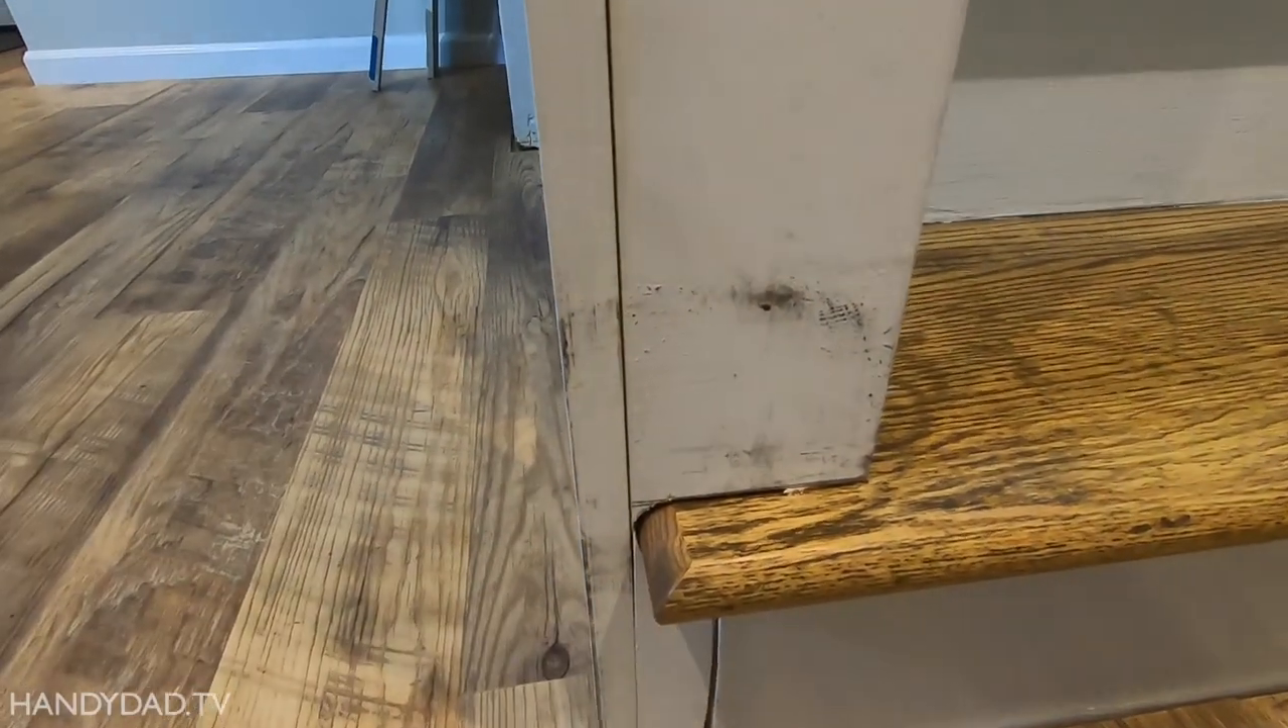So this post is actually notched around the stair tread.